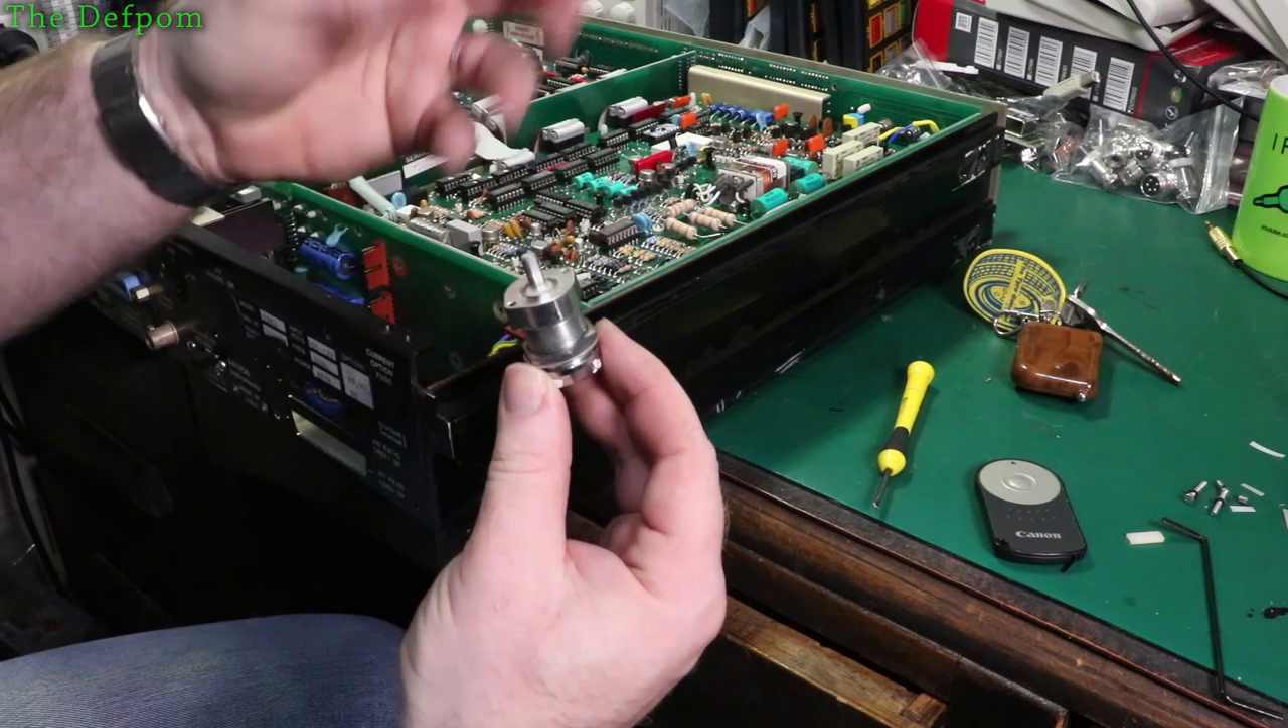So here's basically the switch put back together again.